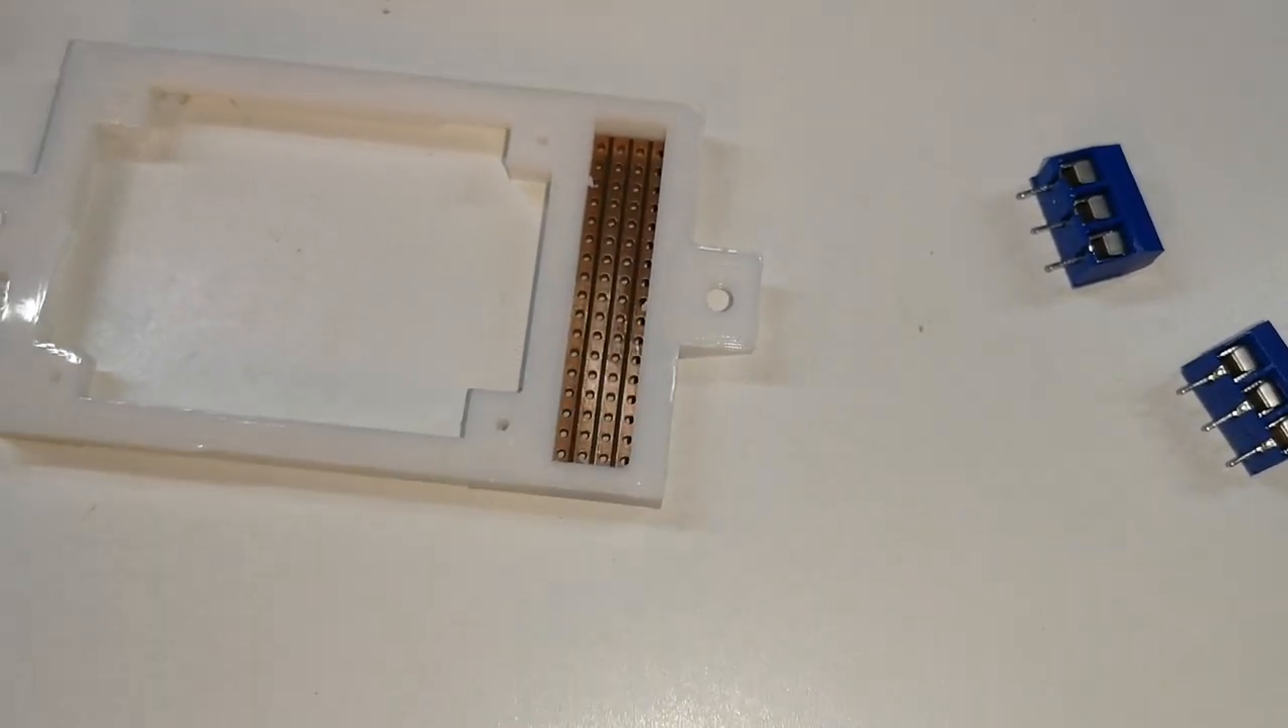That's the board cut to size and fitted in there now.